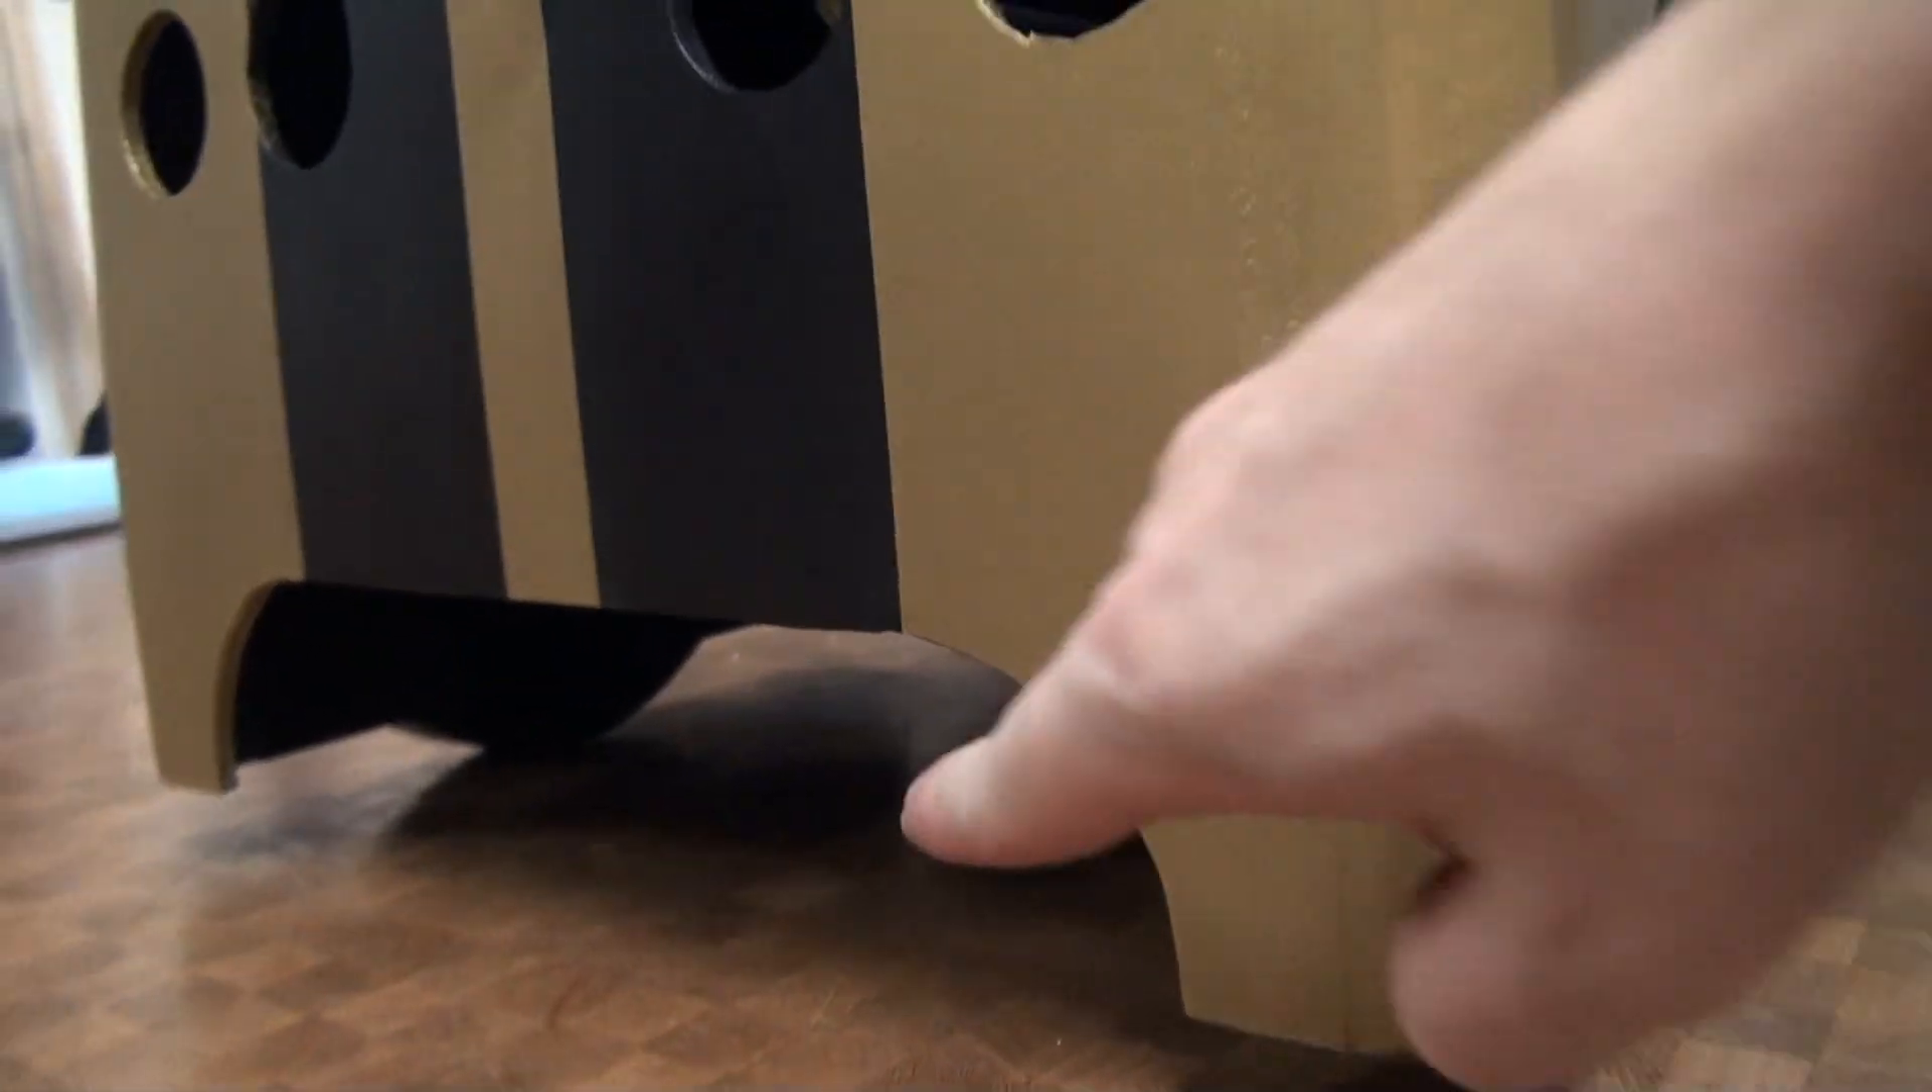So all I've got to do now is finish off these wheels. And I've got to glue the four tail lights in, into here.